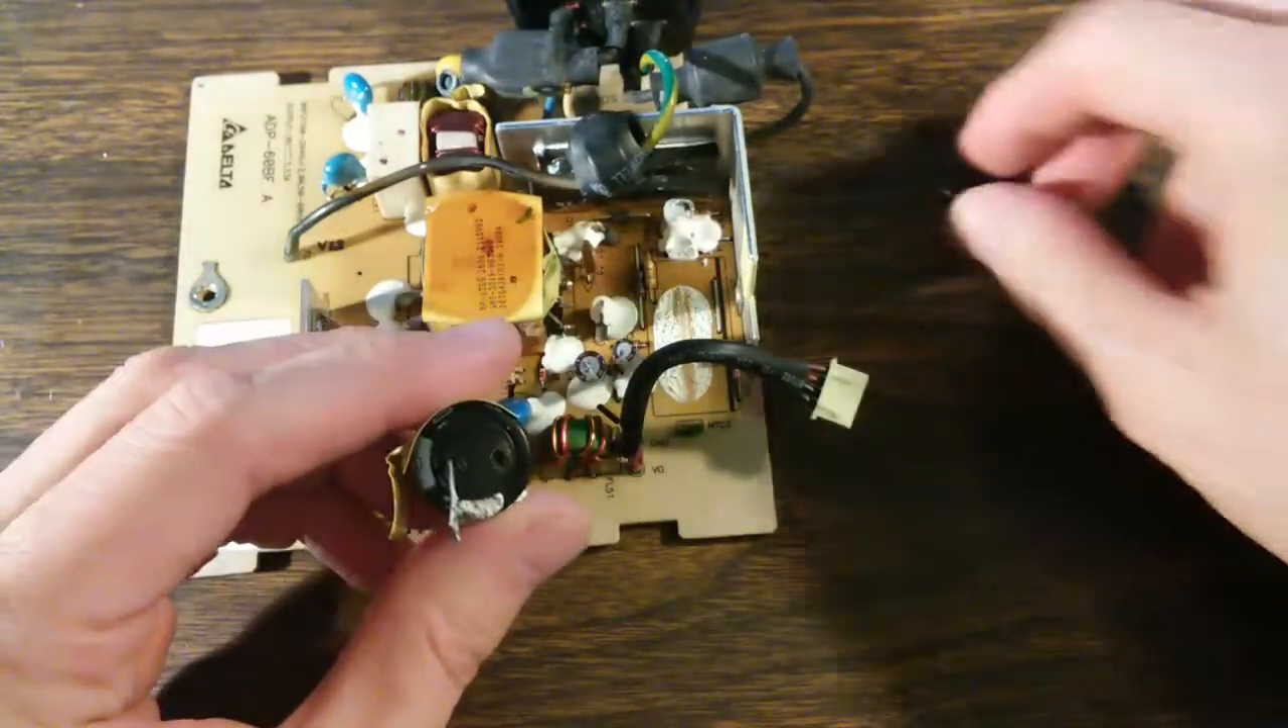Okay, I've gone ahead and desoldered this part from the board.